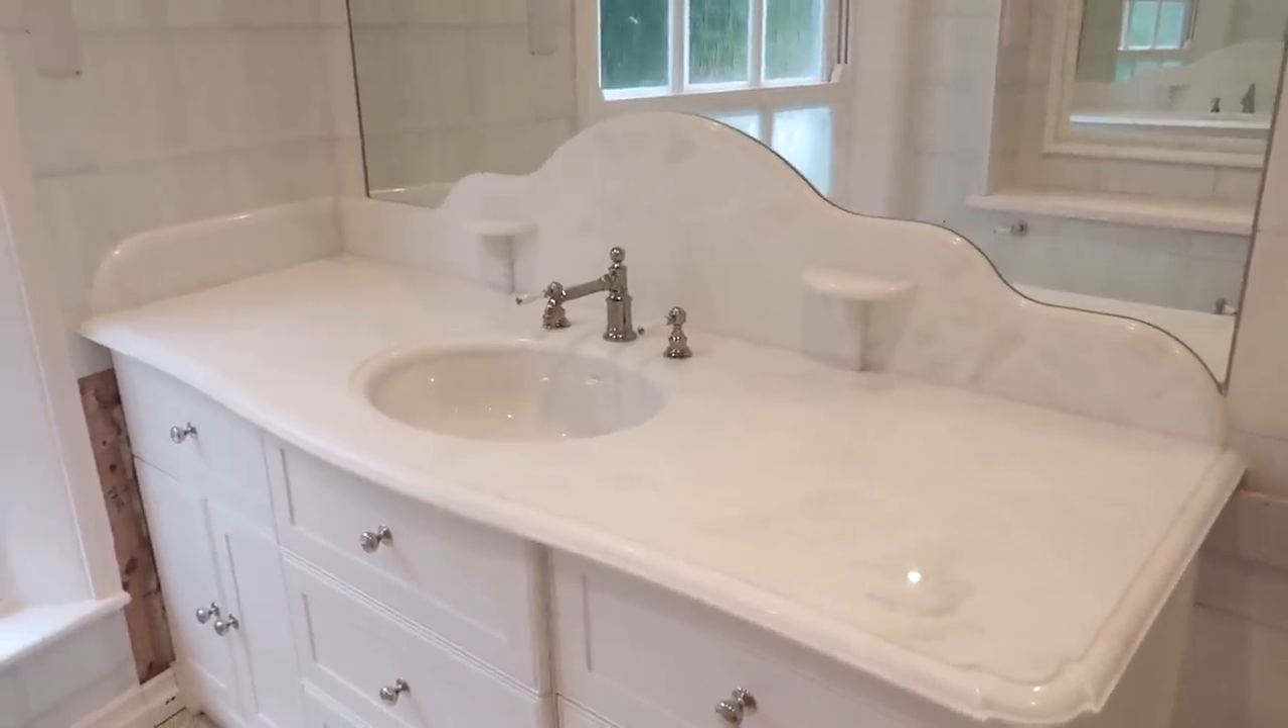Now the marble top is on.